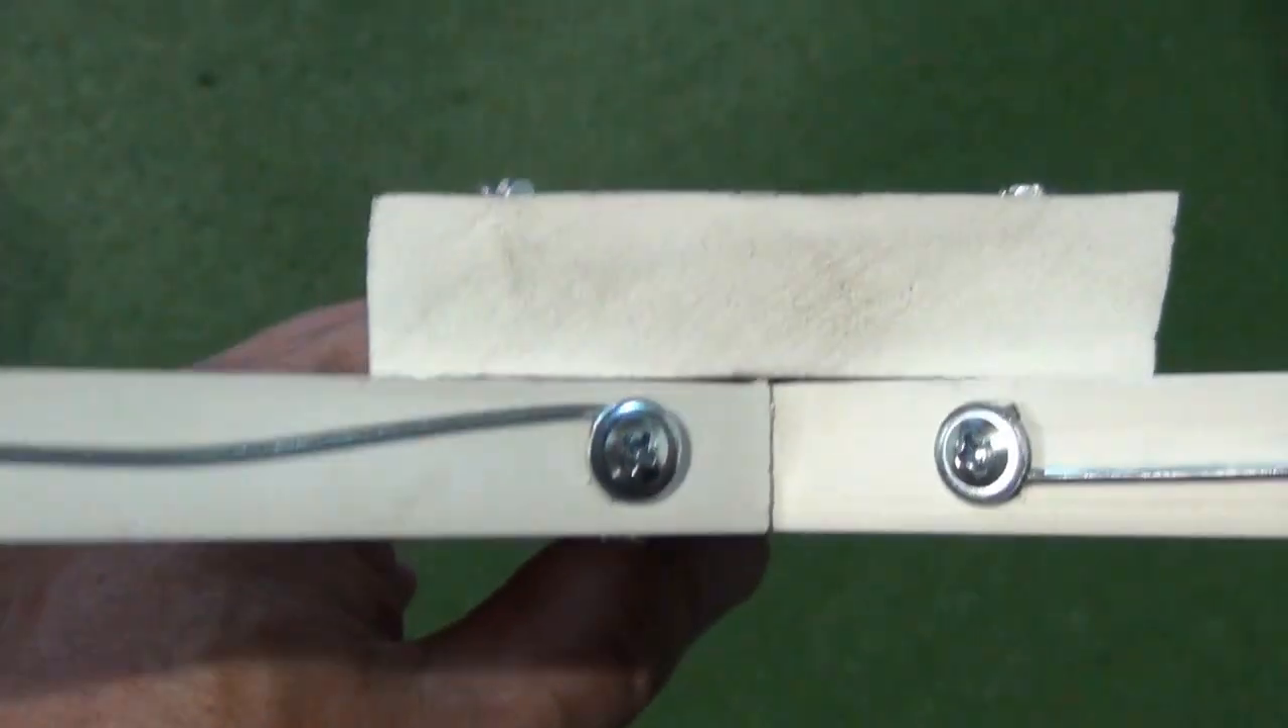The wired up antenna now looks like this.